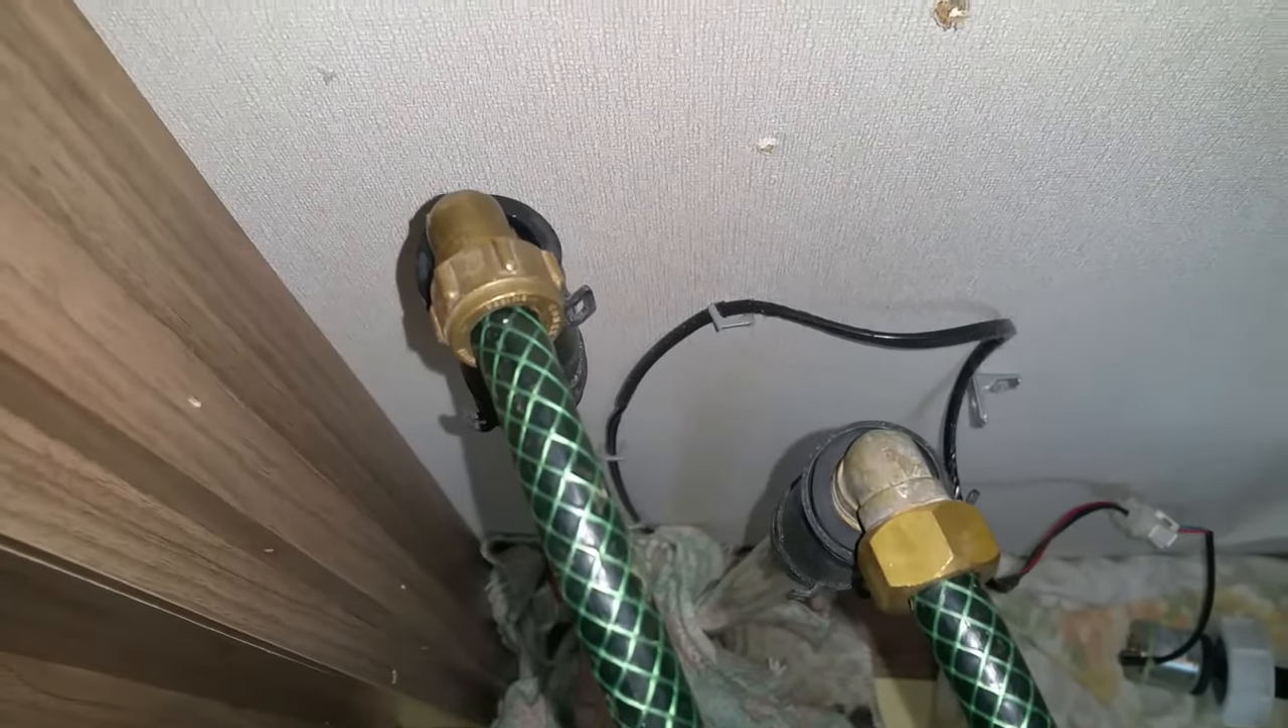Now that the tank is removed, I've connected hoses to the two connections.